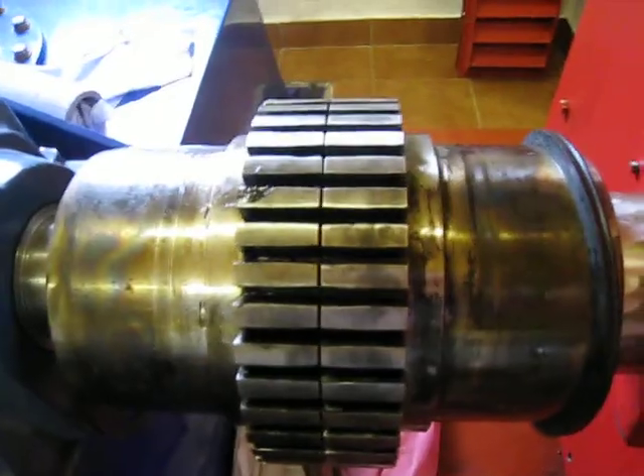That's me all lined up ready for the grid to go in it's all parallel and ready for the coupling to be joined together.